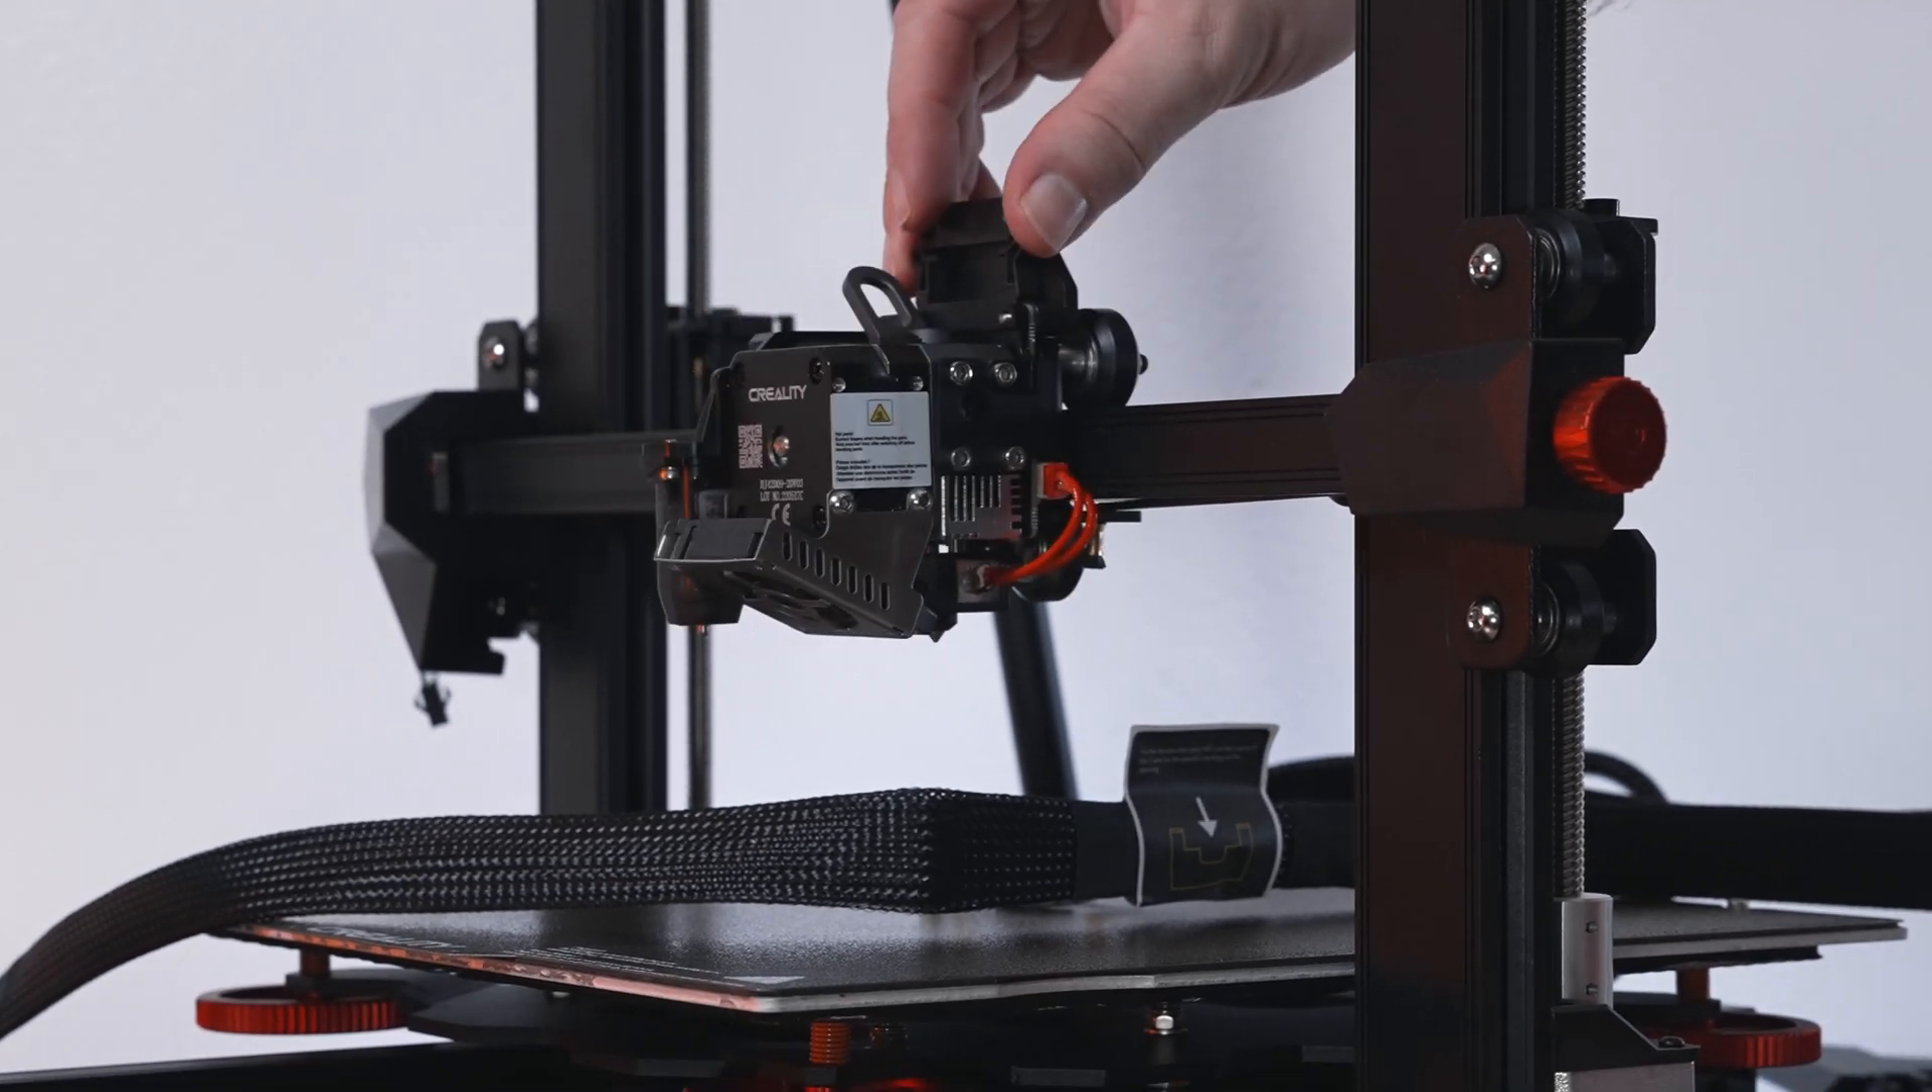And now our hotend assembly is on the x -axis.